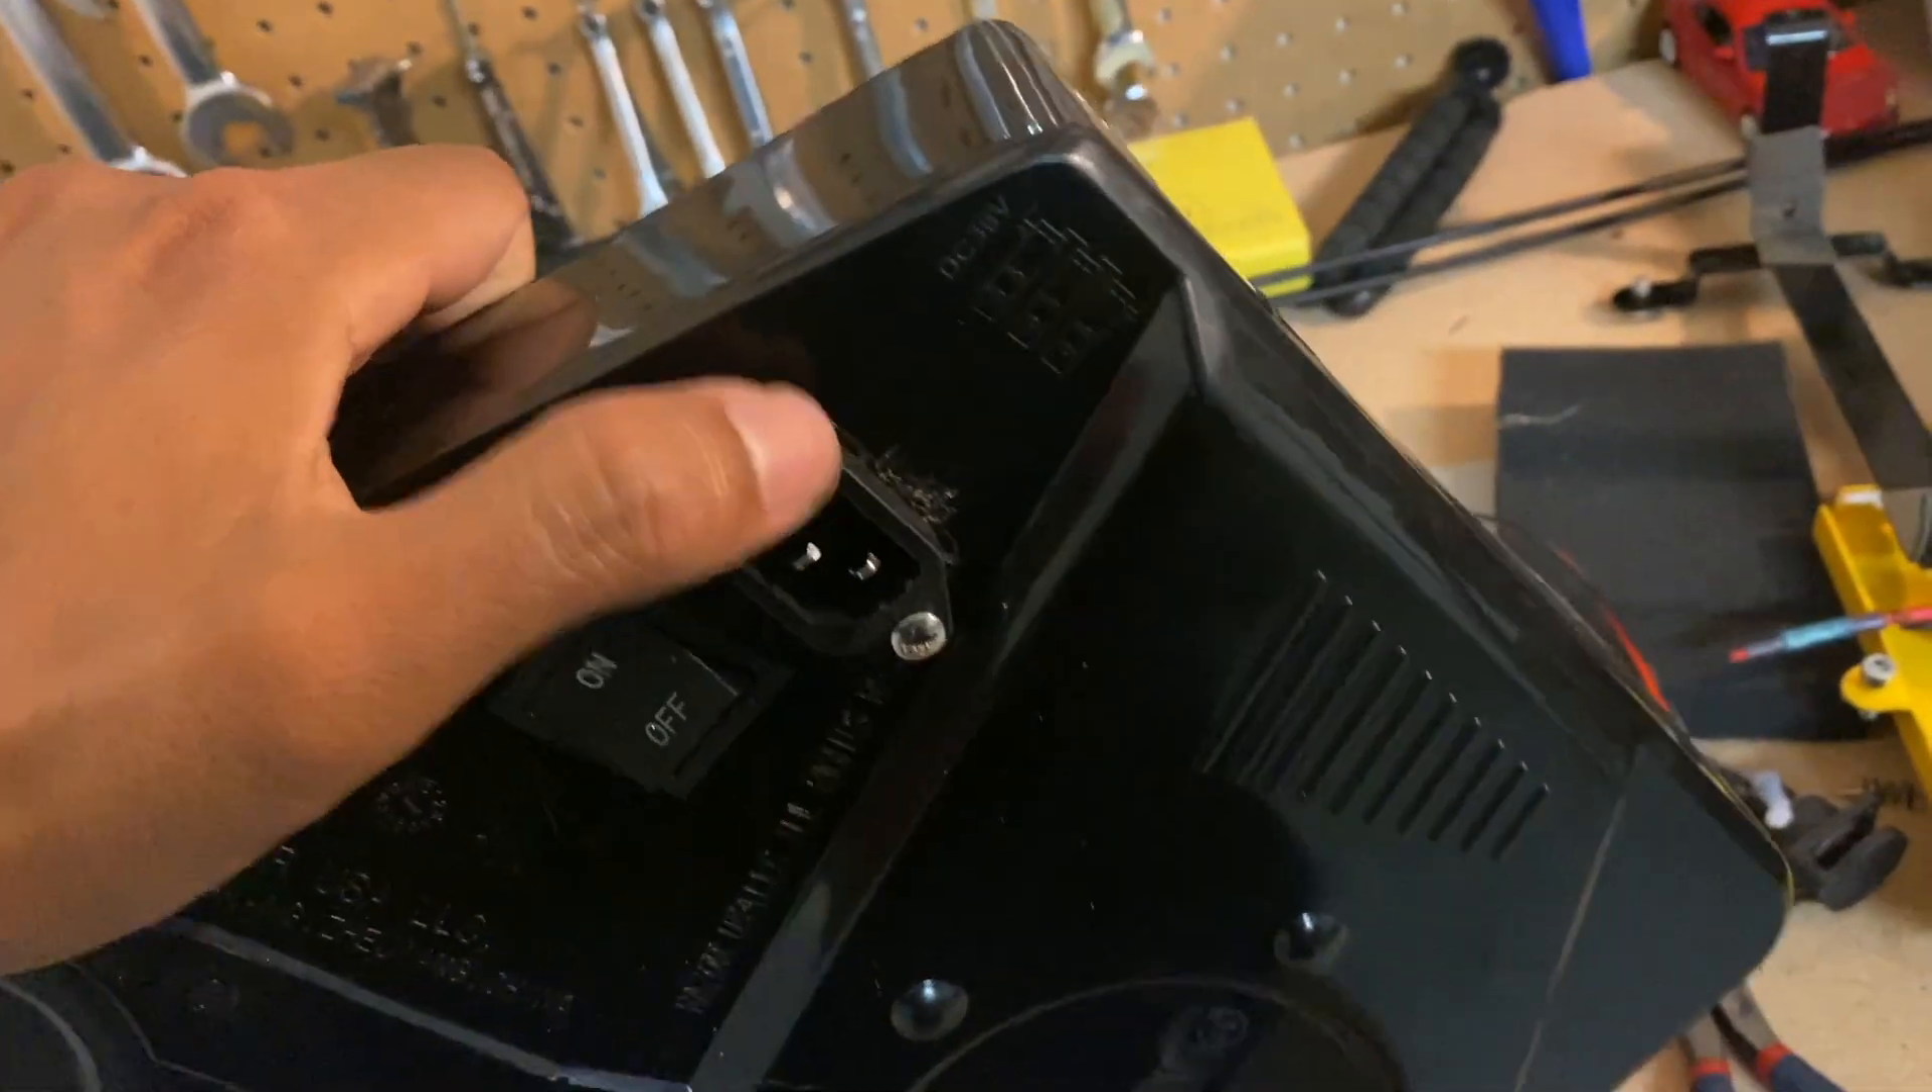This is what the port looks like installed.